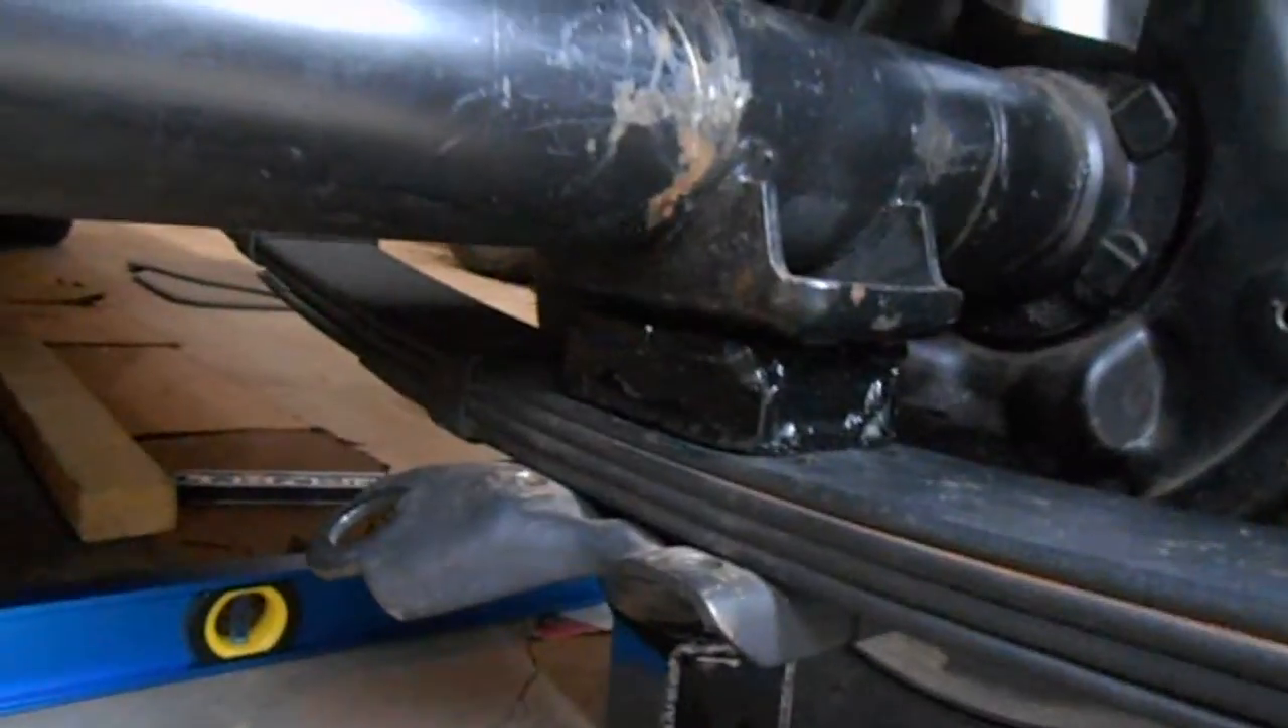Now you can see I have the spacer in place between the spring and the perch on the axle.